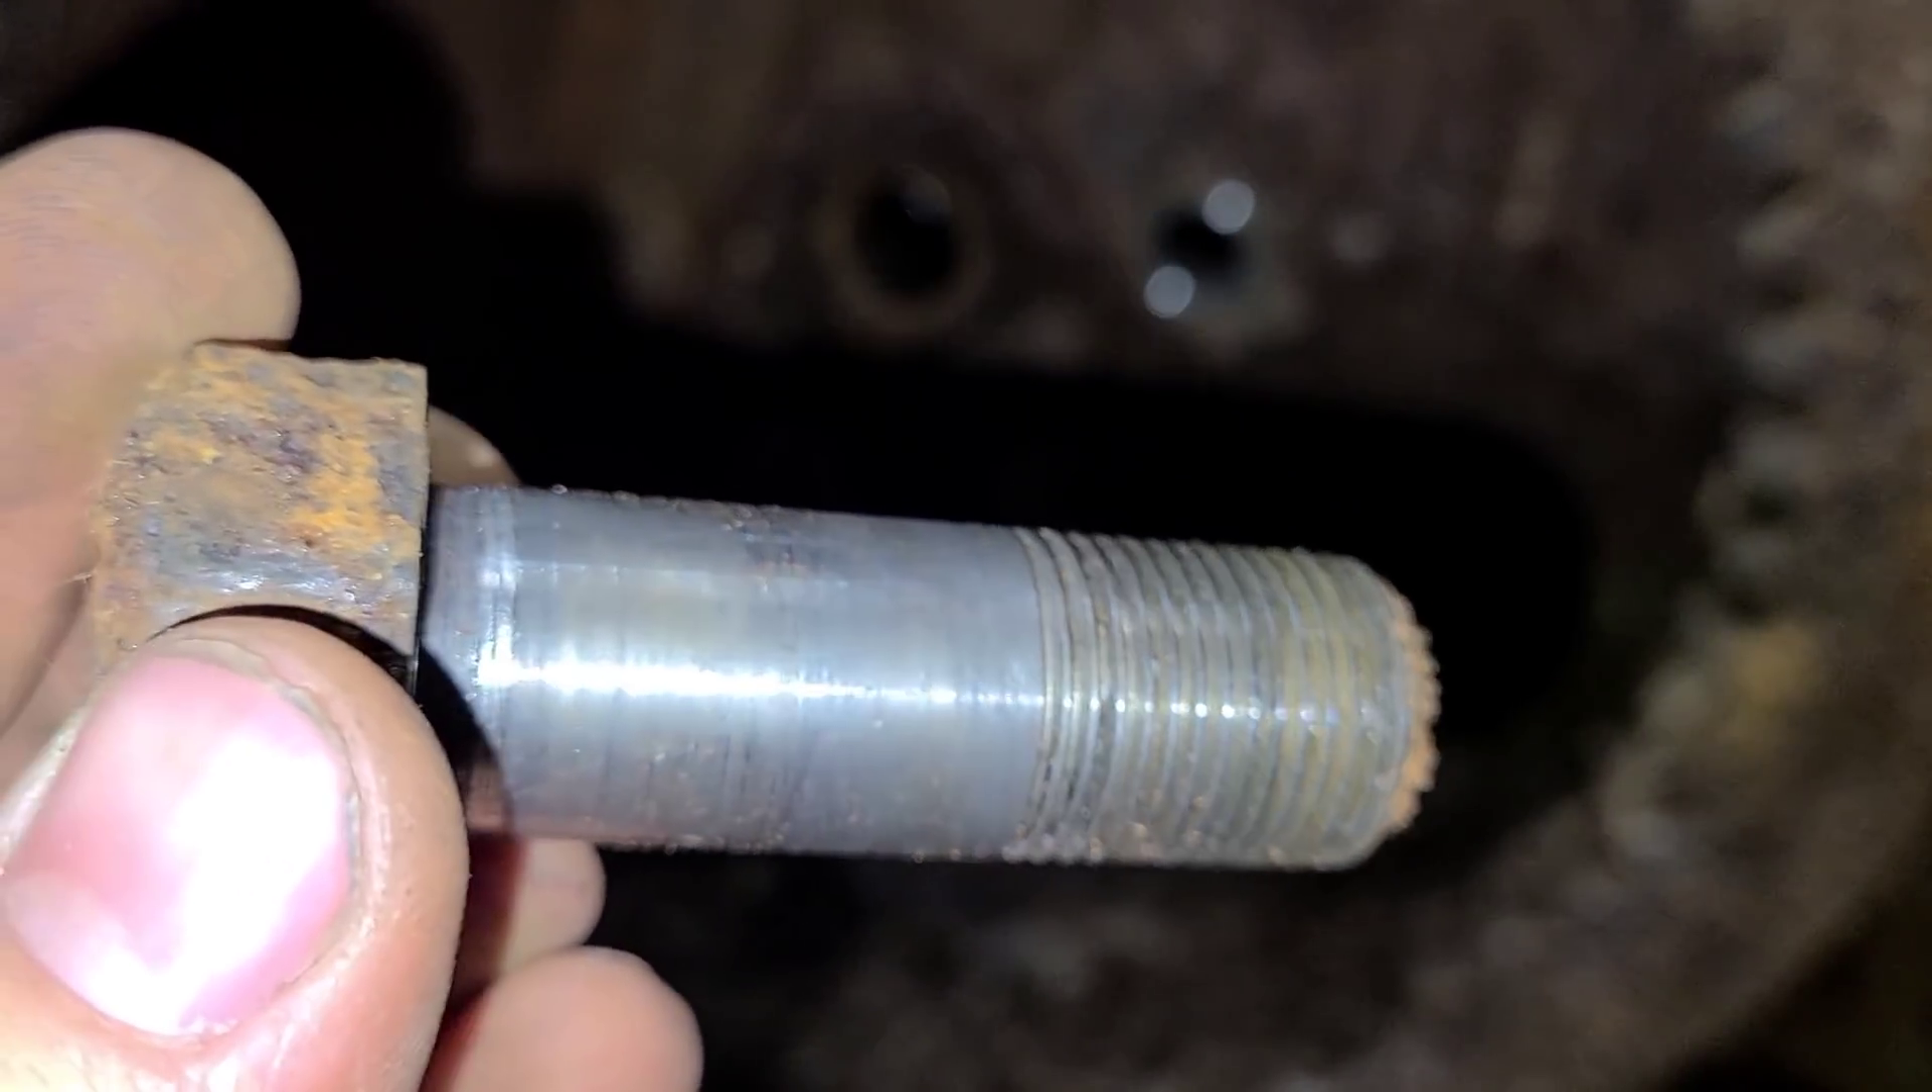Well, there's the first bolt that came out.